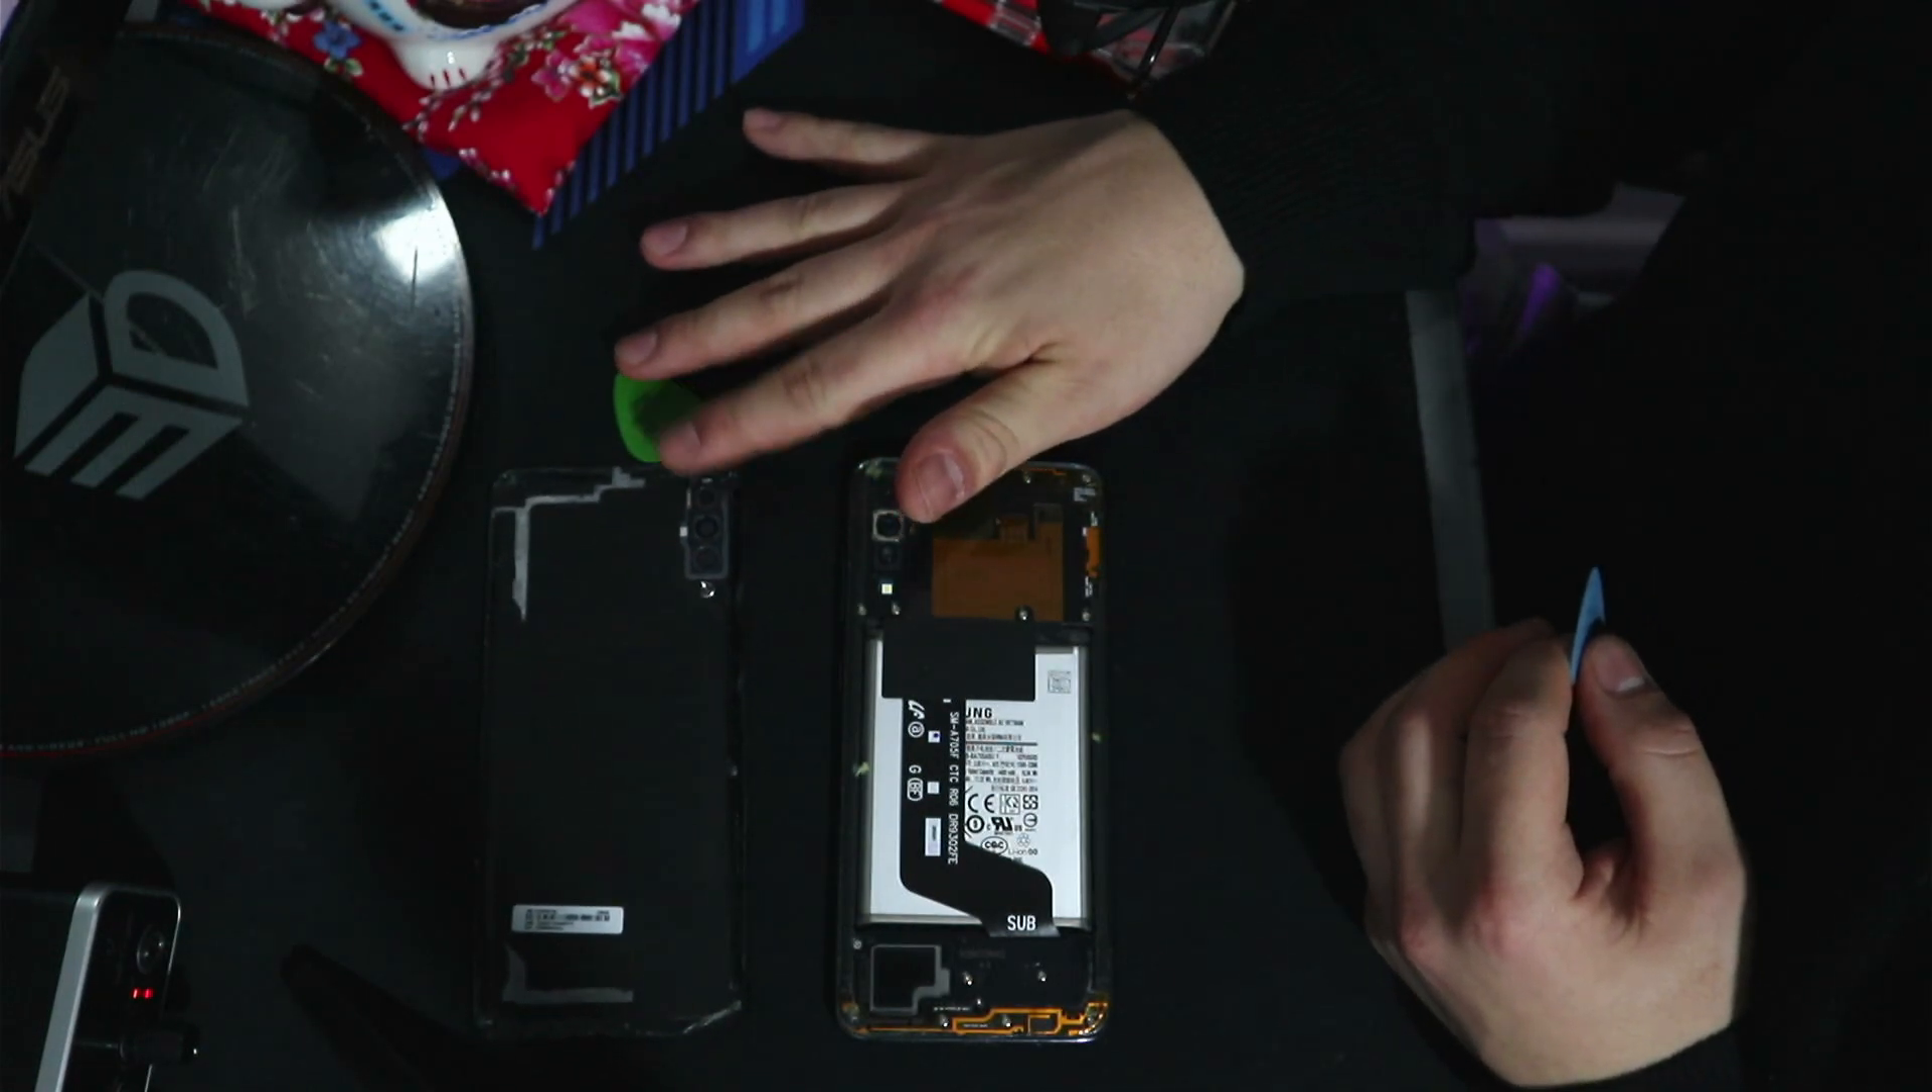Wow and look just like that with a simple bit of um elbow grease and a little bit of force there you go you got the back cover off.